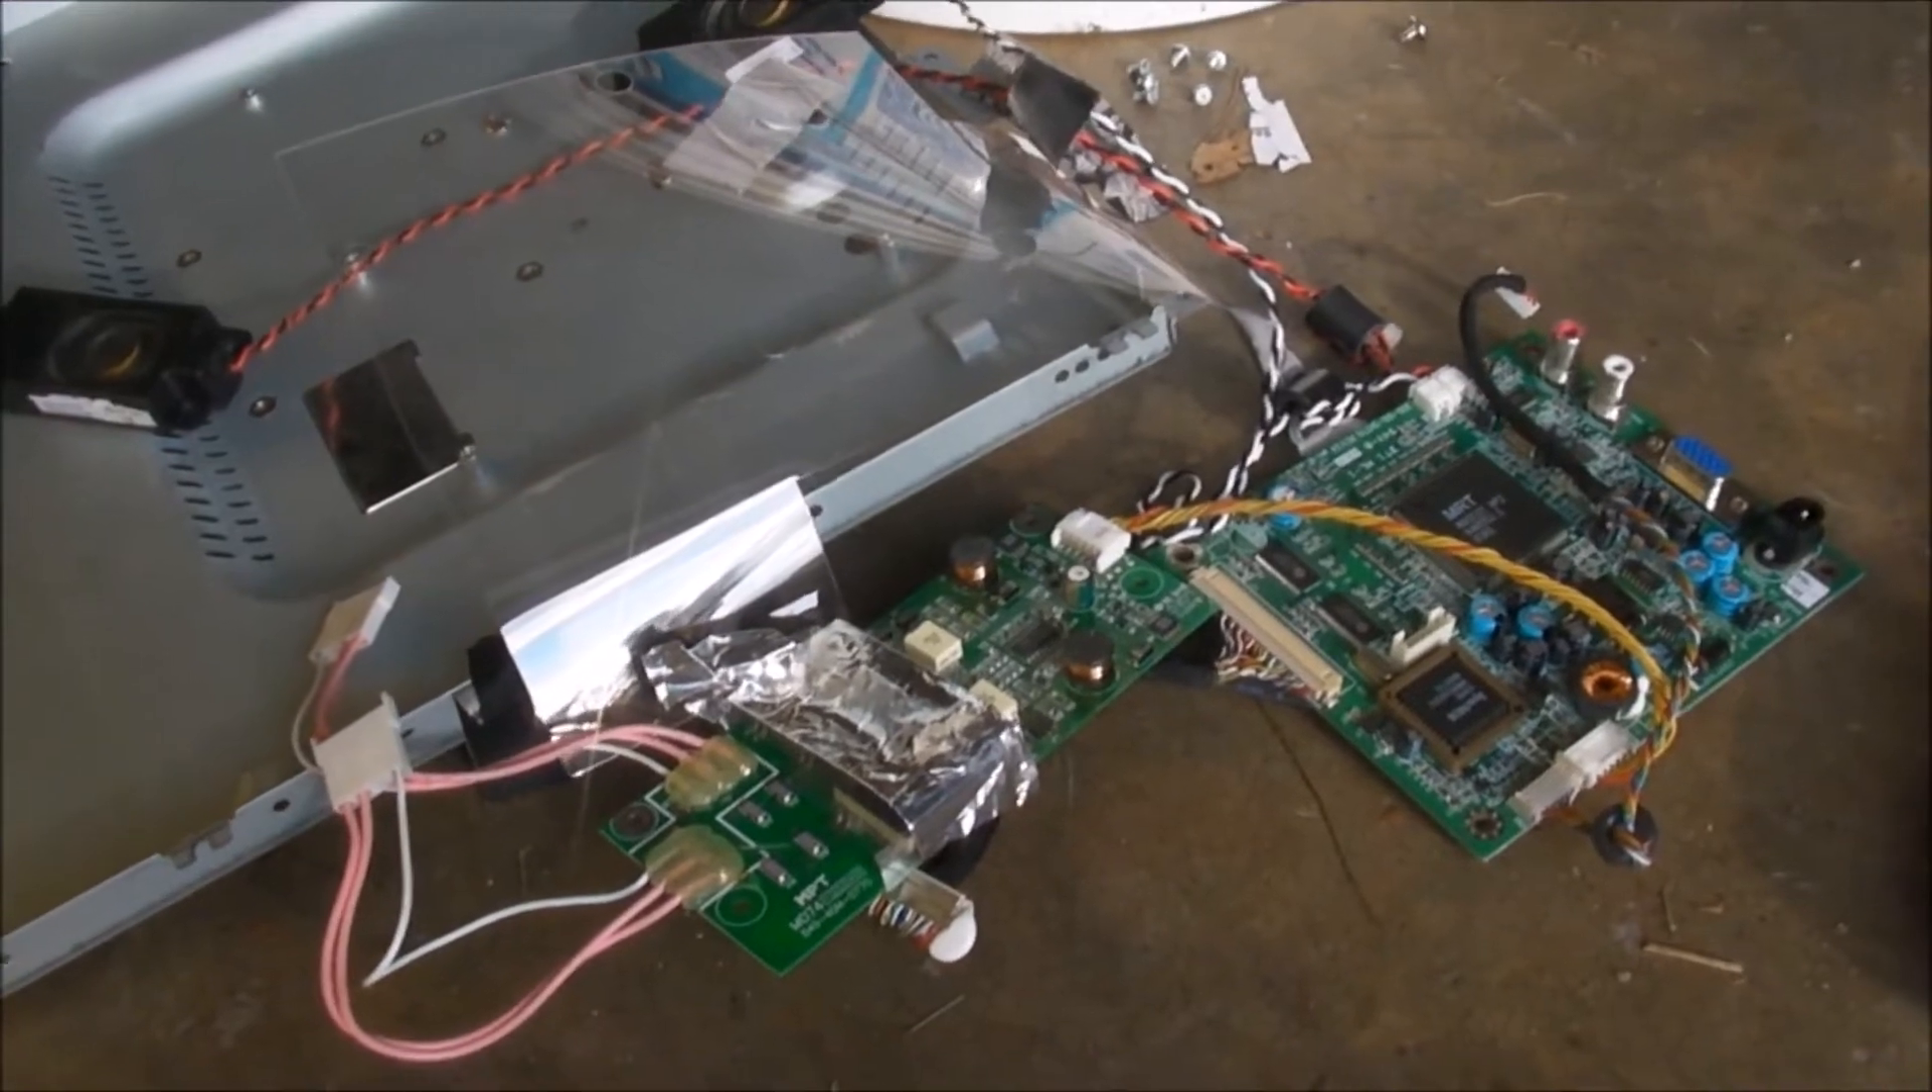Okay, so here's all those guts taken out of the inner case.